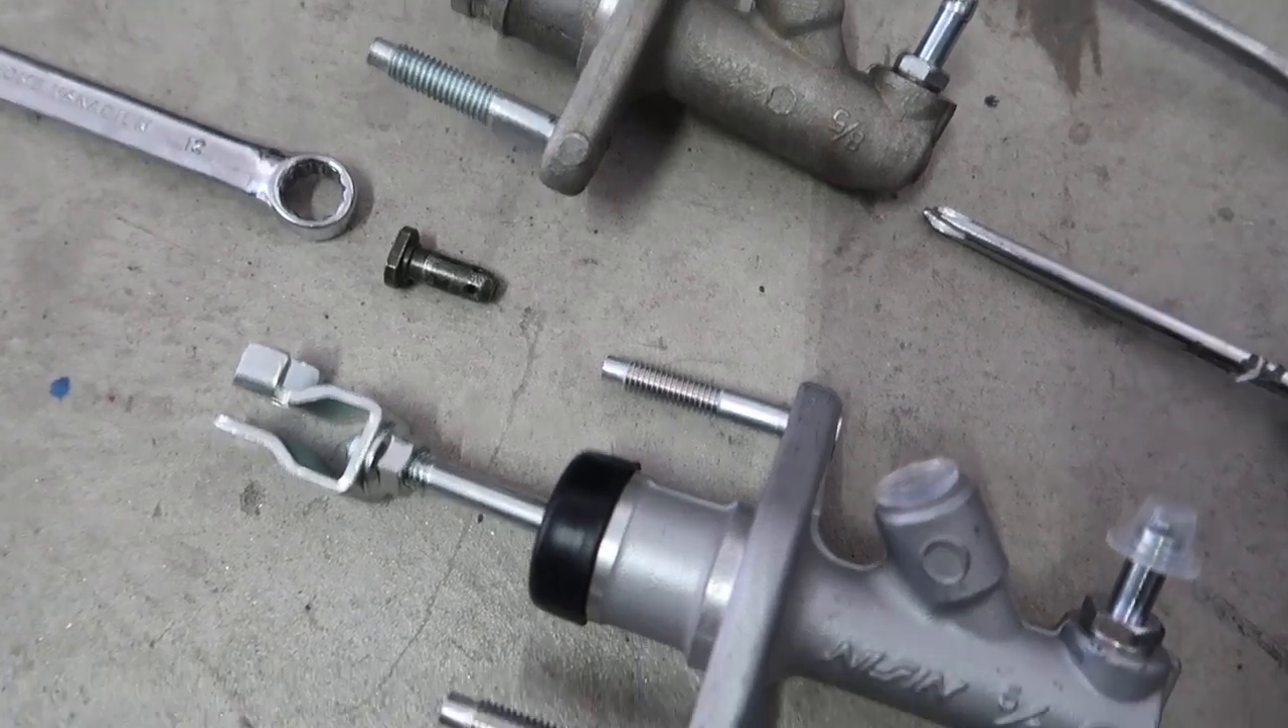That boot slipped right on fit perfectly.